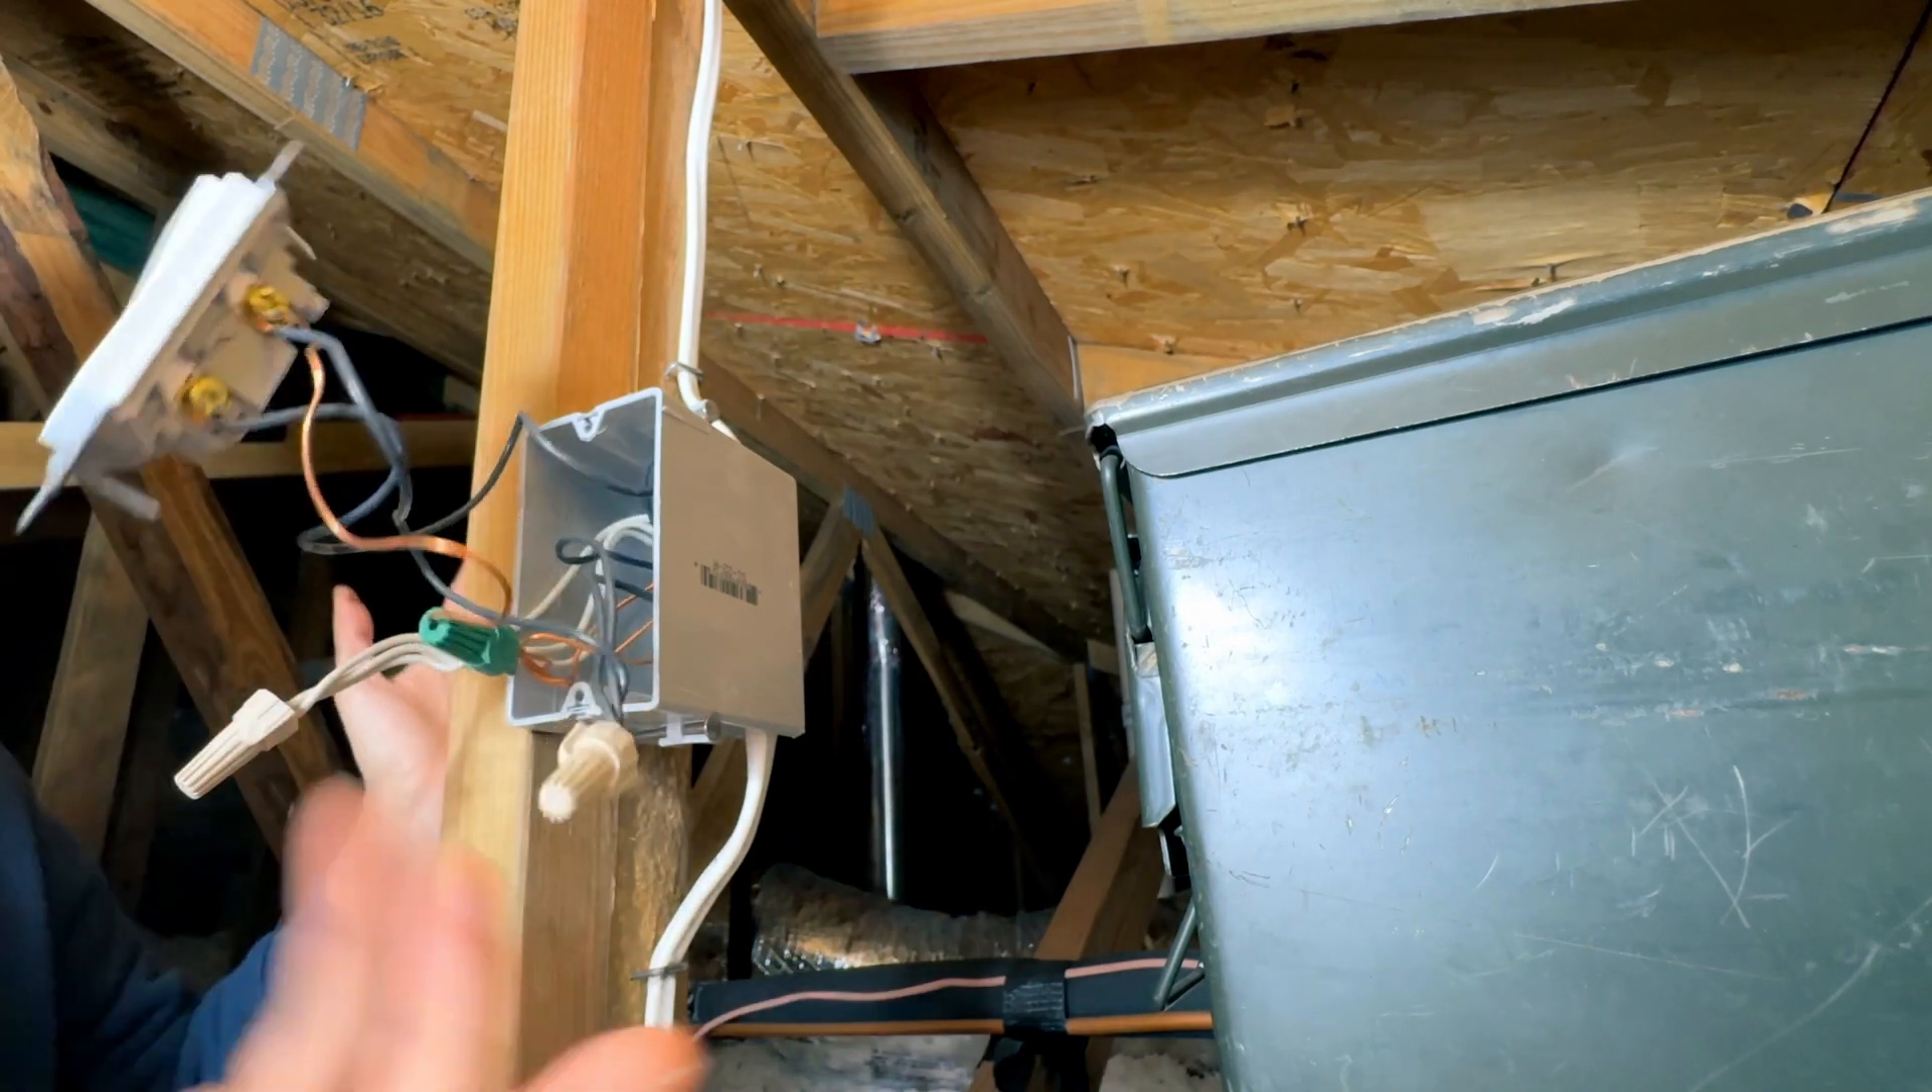So all I've done so far is I've taken the cover off and unscrewed the outlet and pulled everything out of the box.